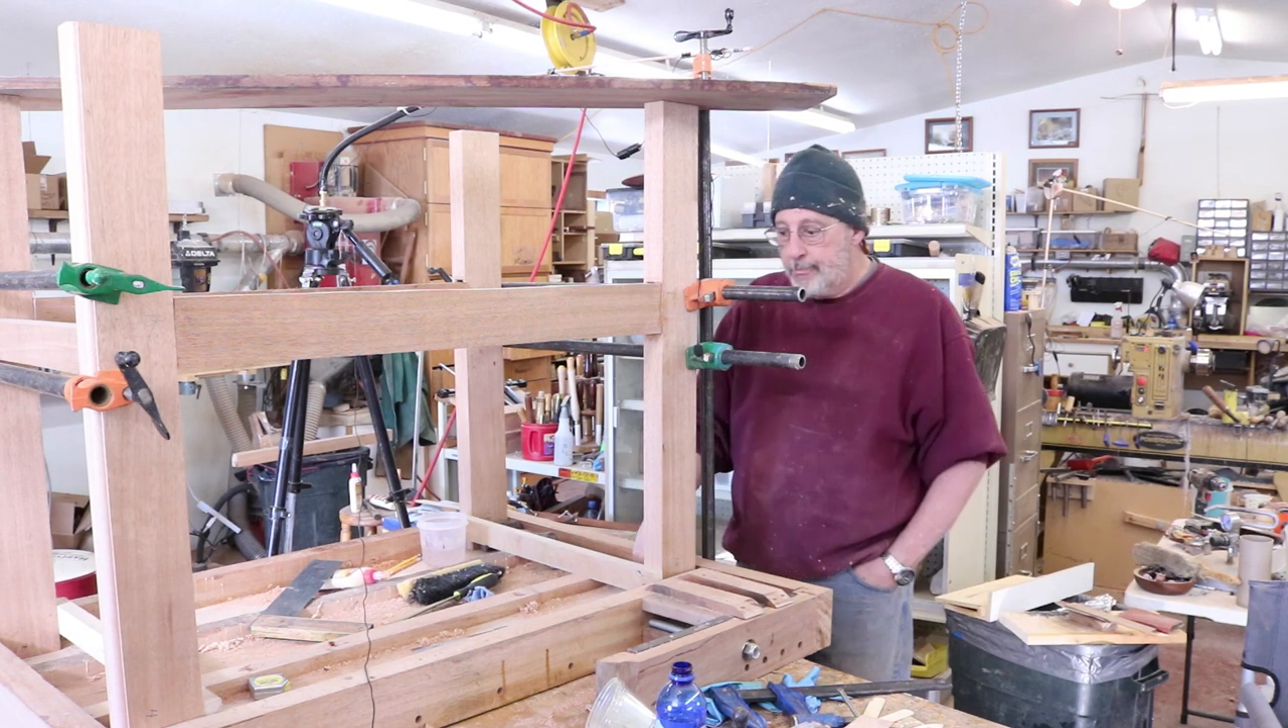Well after about an hour or so gluing and clamping, I finally got the base of my workbench together.